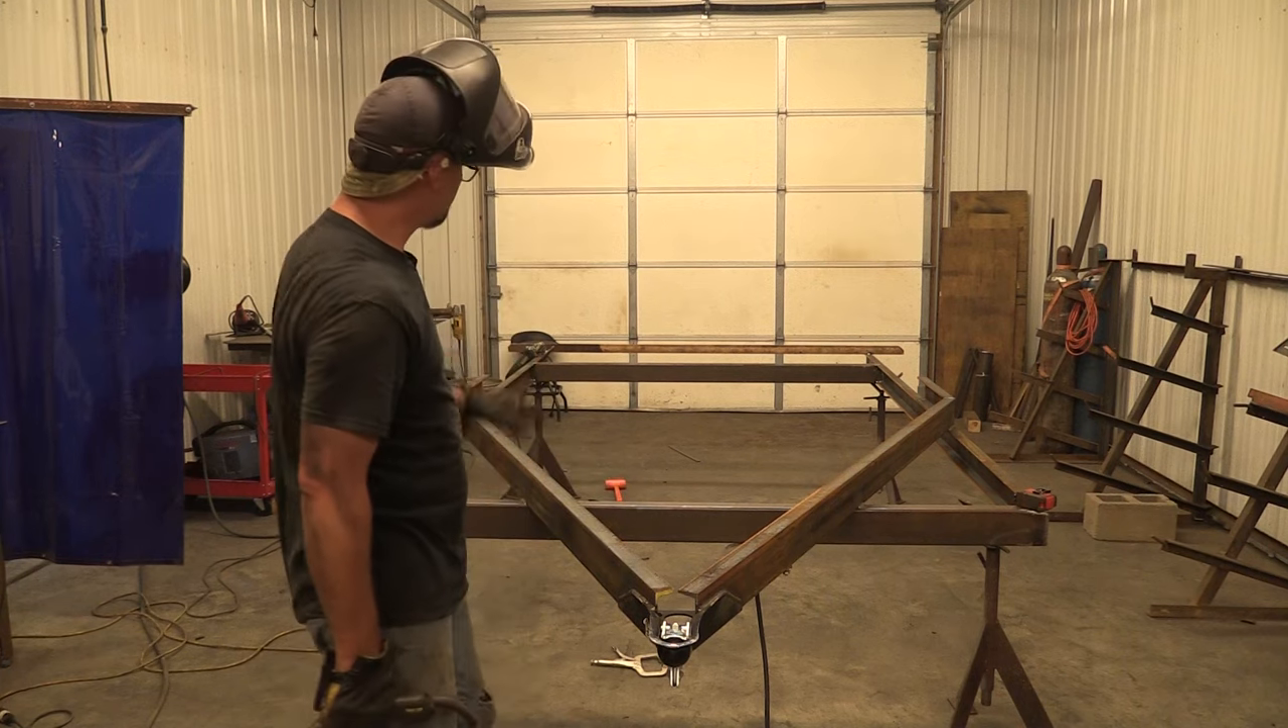So we got our coupler welded on. We got our tongue mounted to the trailer.